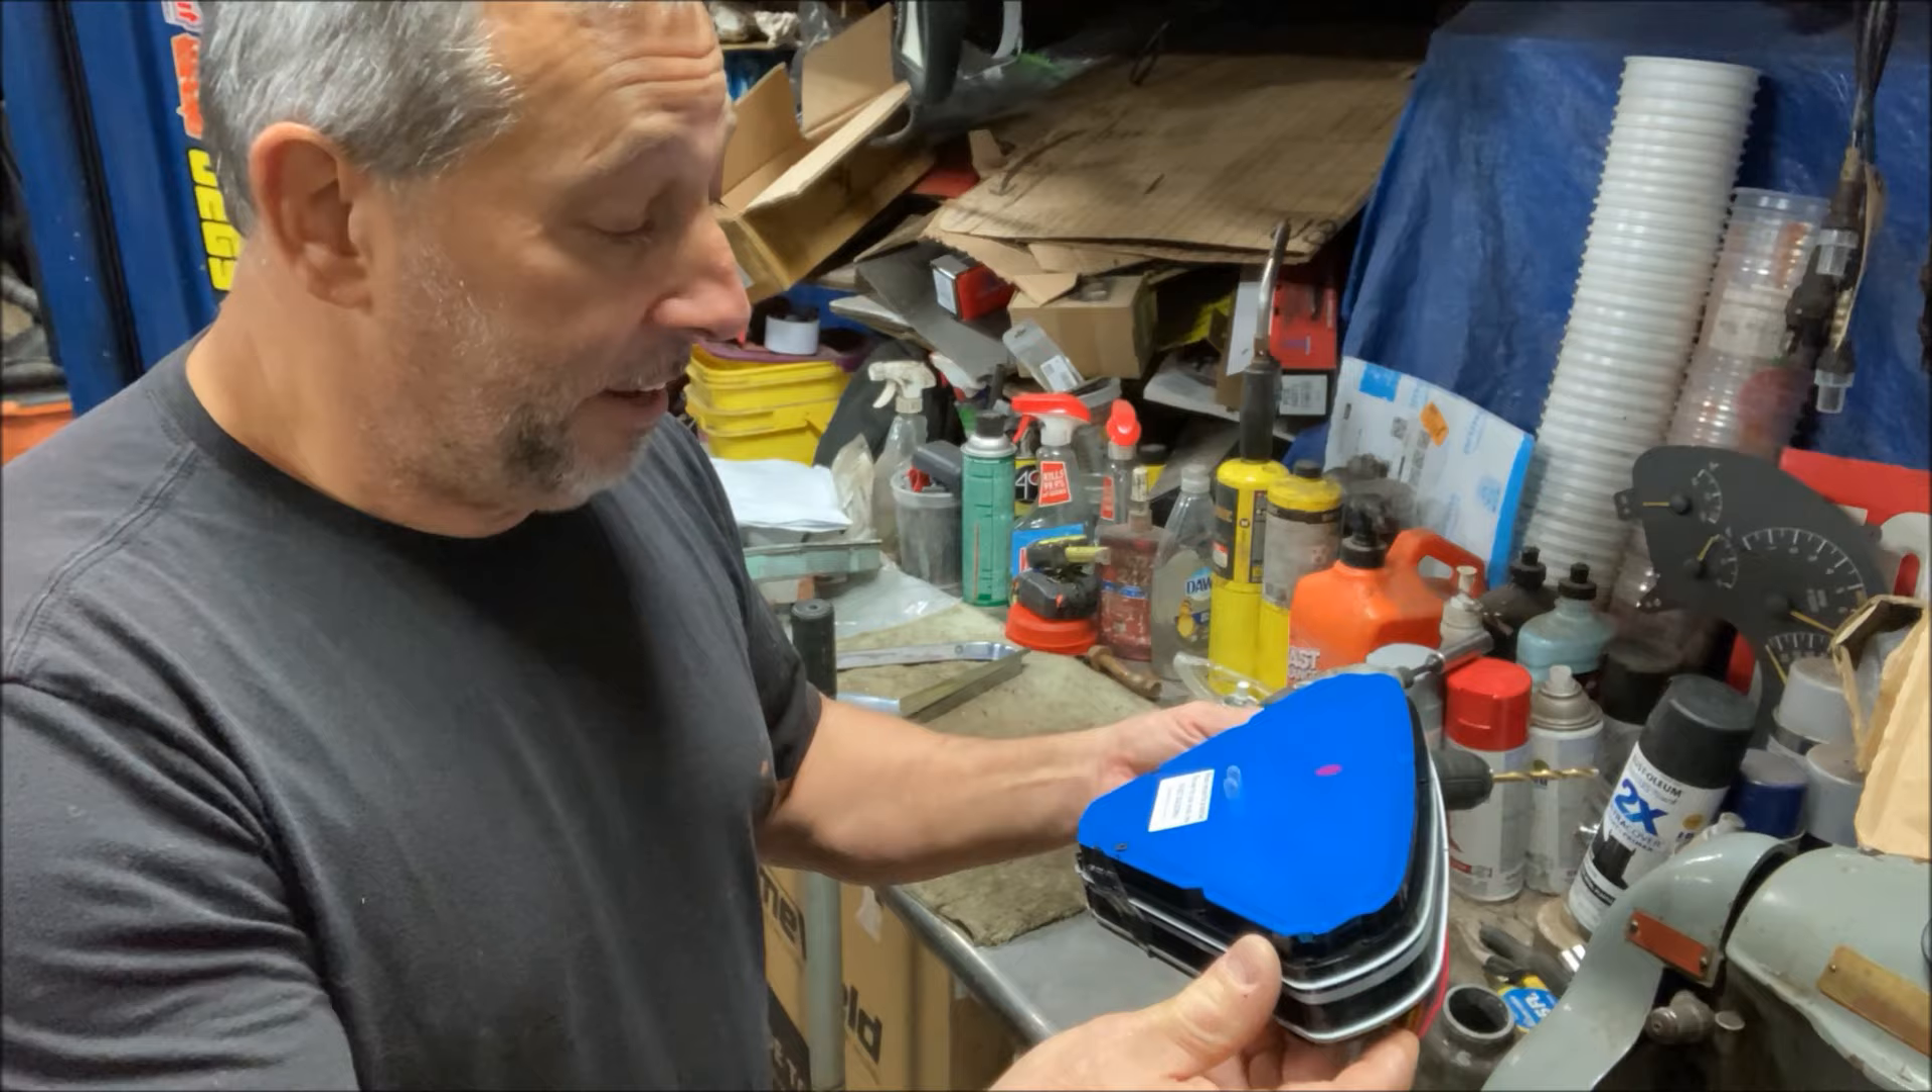I bought an aftermarket gauge cluster that i have not peeled off the protective cover yet.